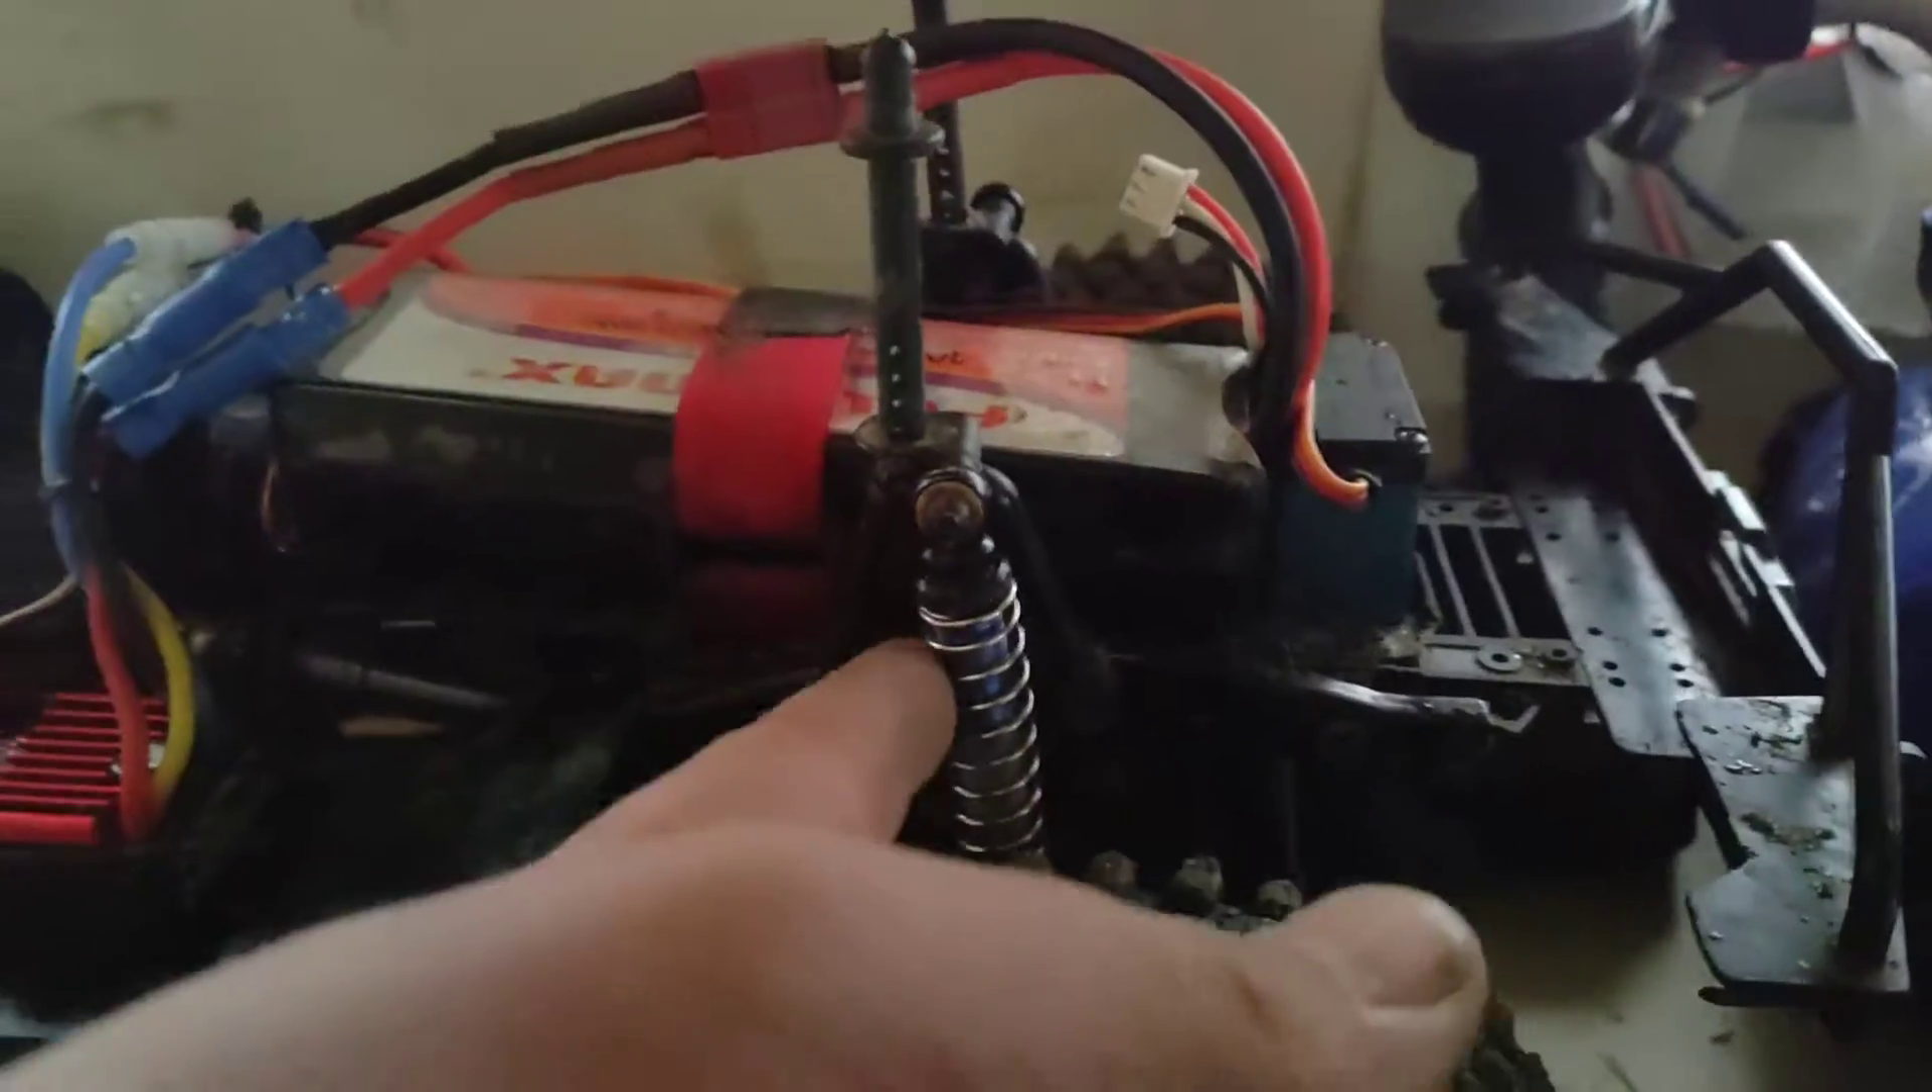As you see I've got the old shocks put back.